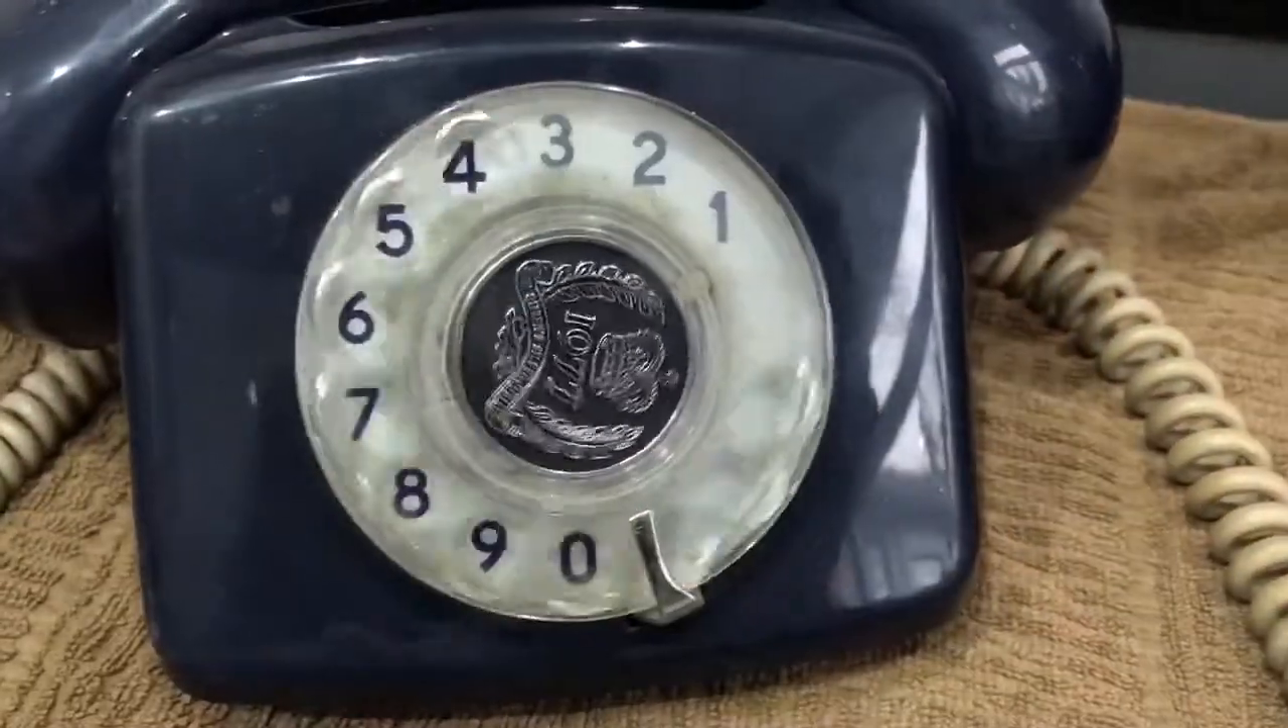You can see the silver jubilee emblem is upside down.